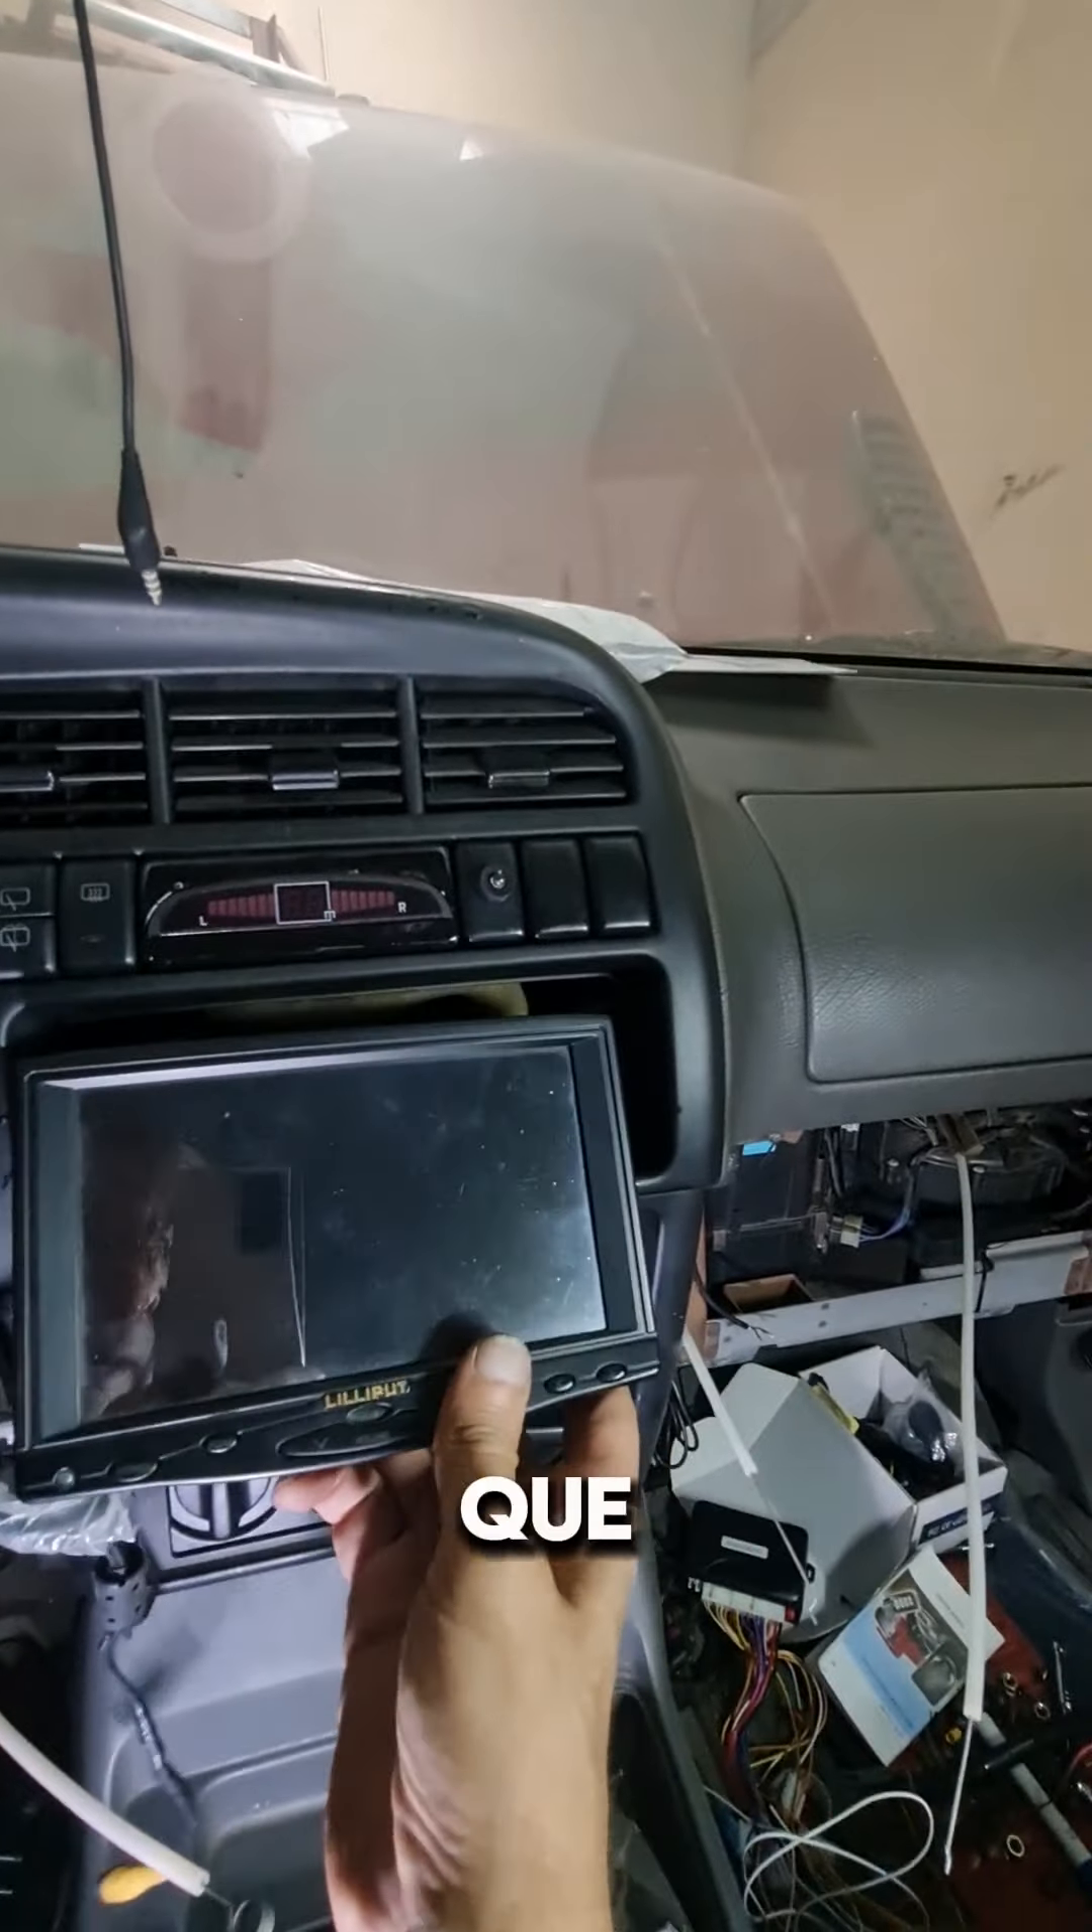Ahora me falta poner la pantalla aquí.